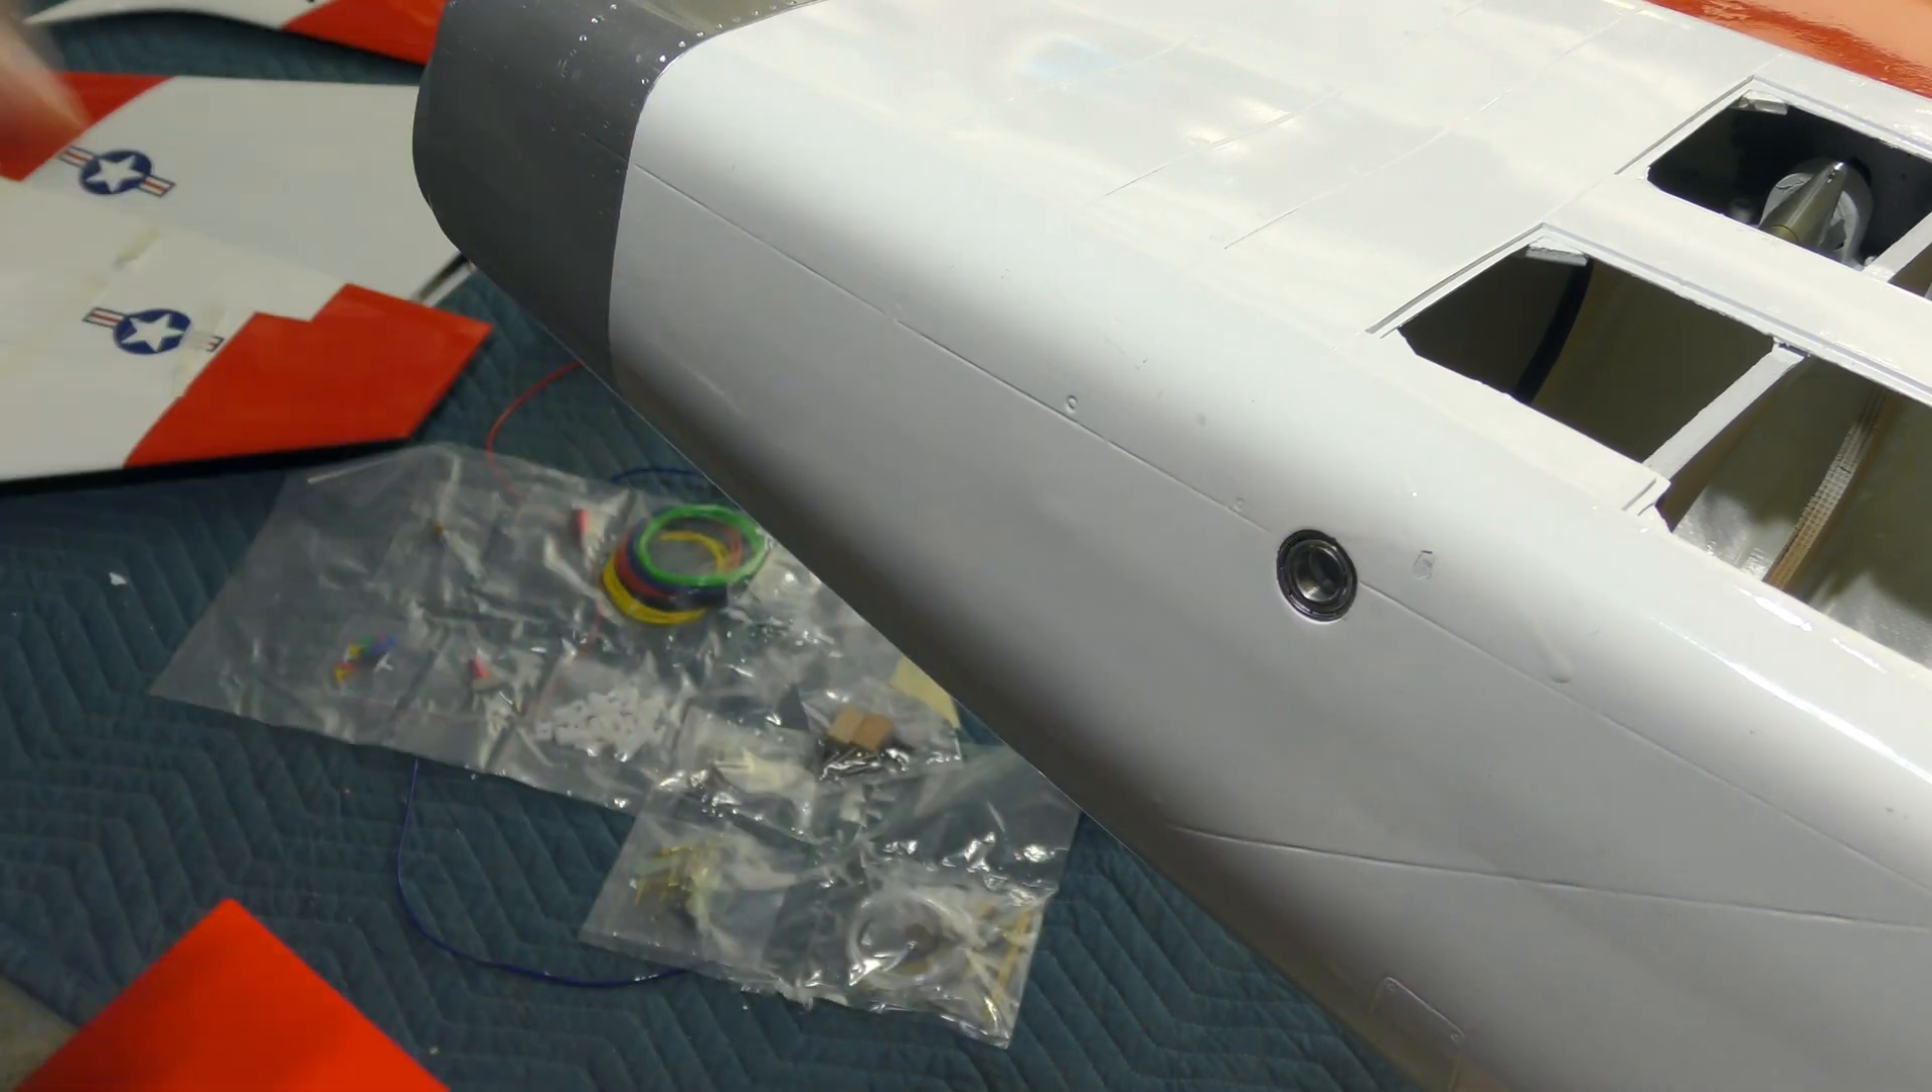The bearing is already in place you get four of these in the kit.